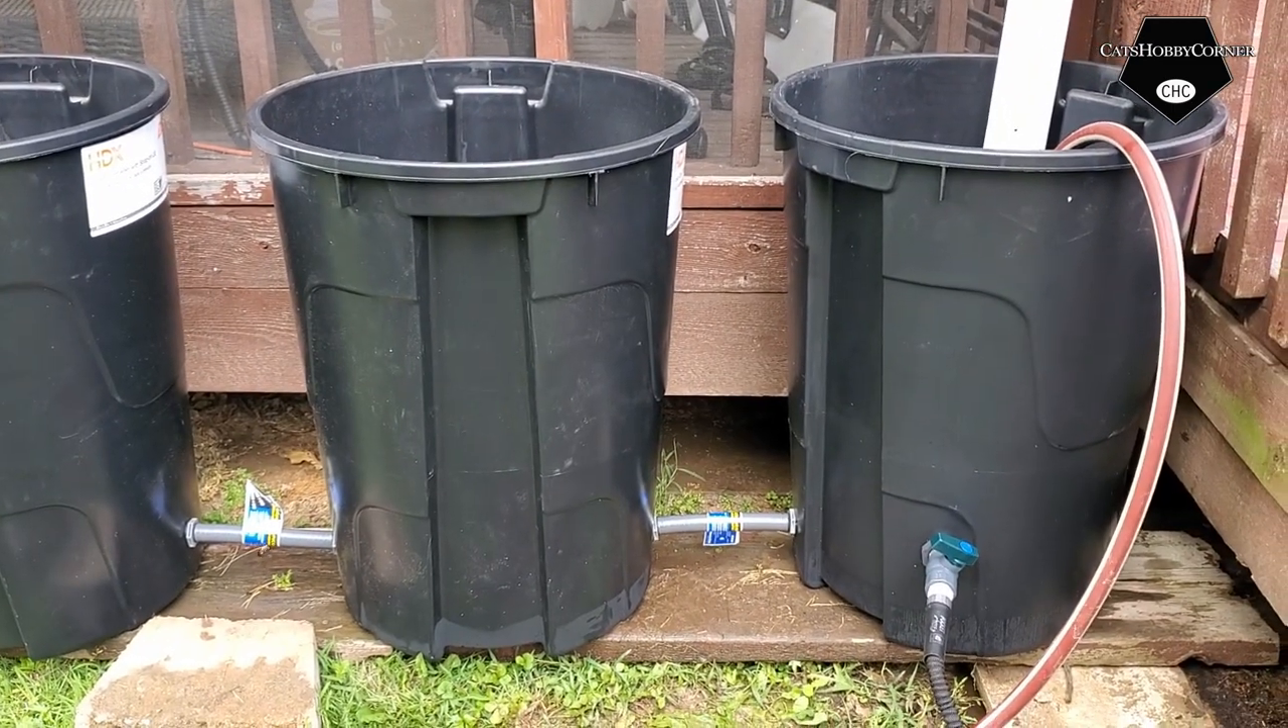Hey guys so i got my spigot hooked up into the three rain barrel diy system.